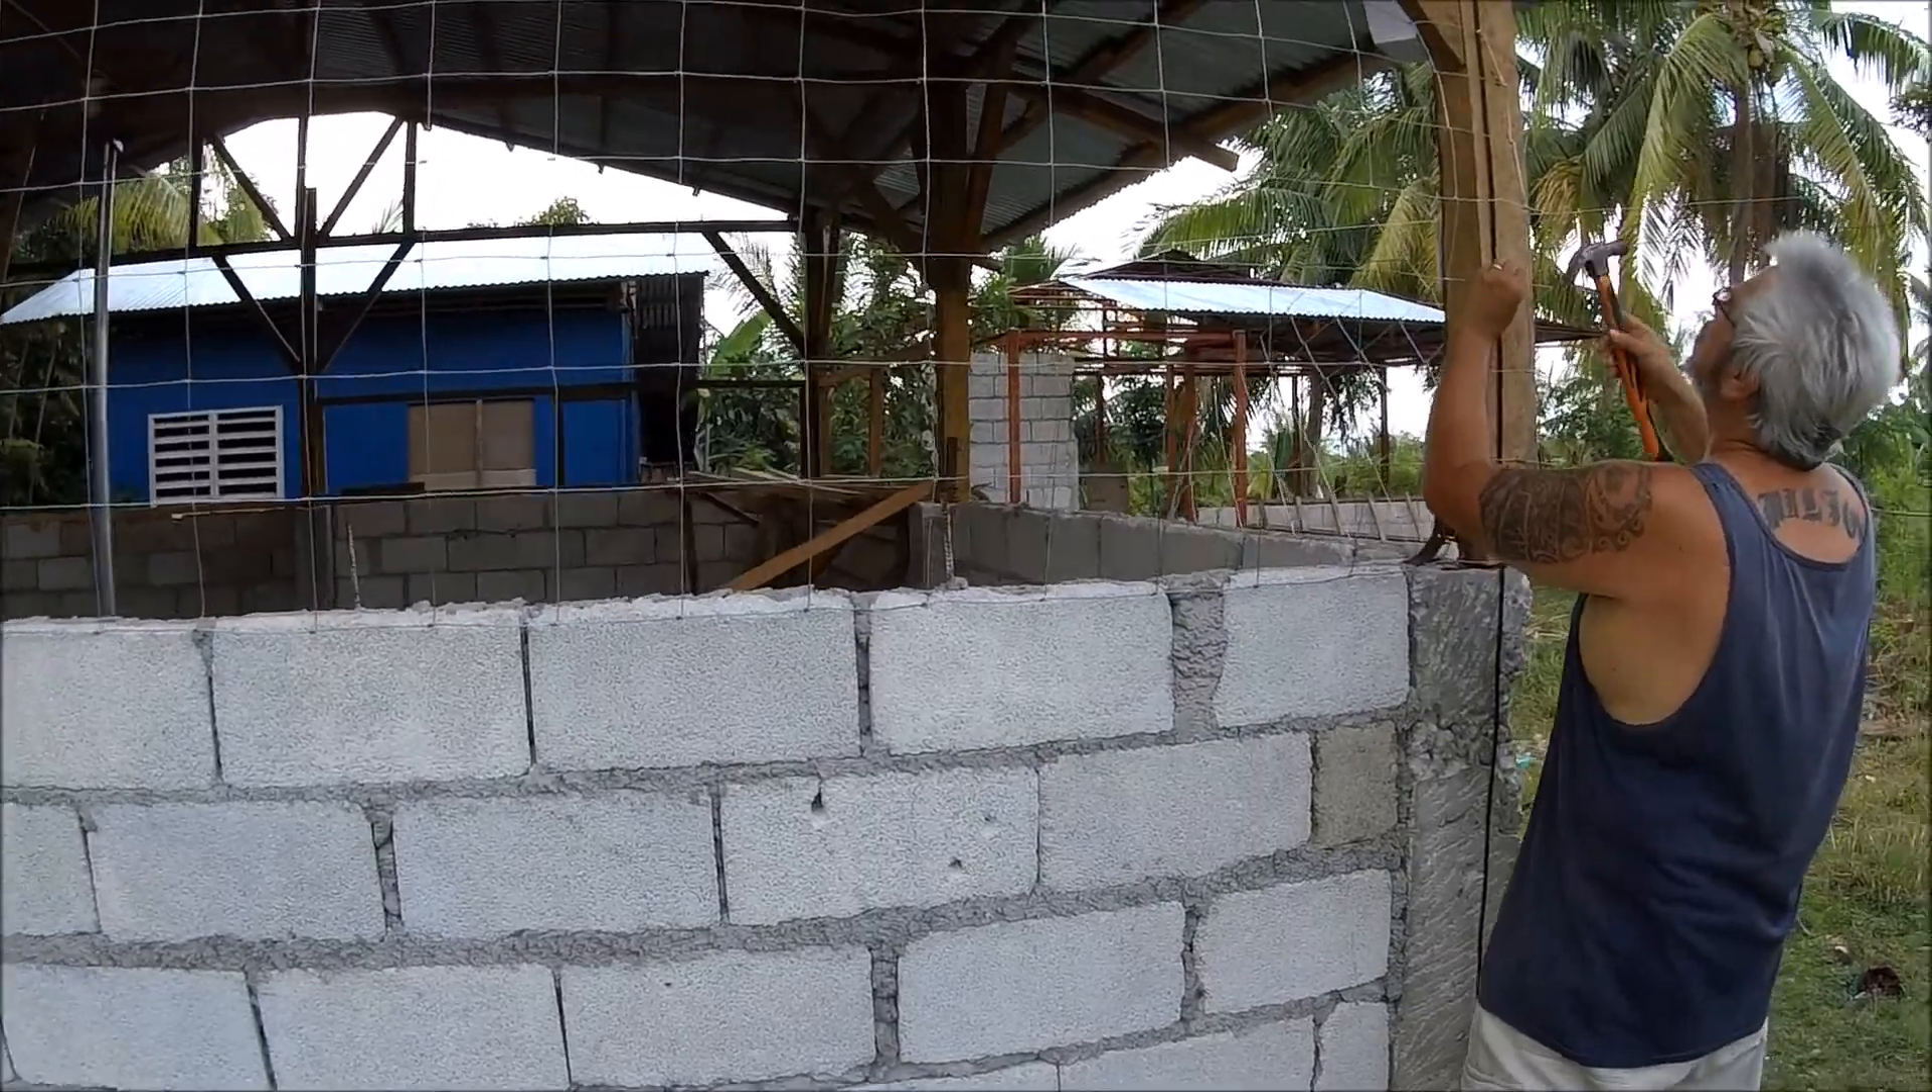So, we're putting up the hog wire already. Not yet done.